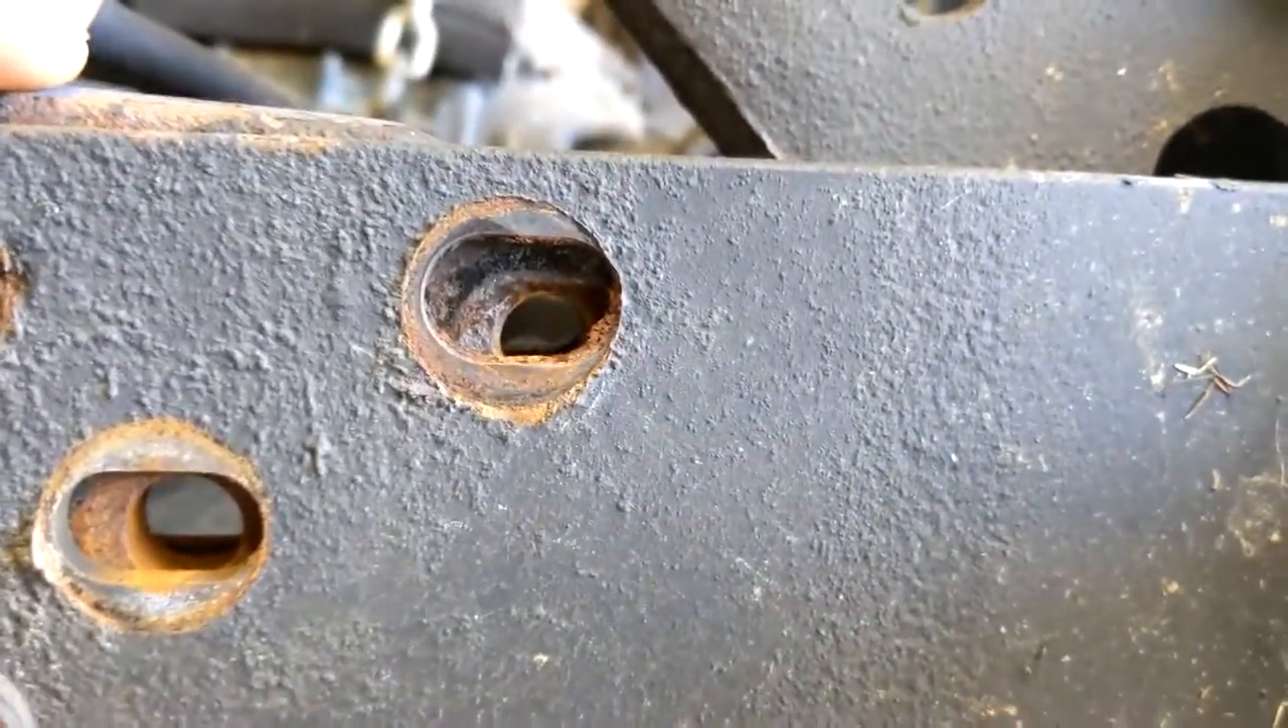And so as you can see my holes are not quite aligned right anymore, because the original holes were drilled off like I said.